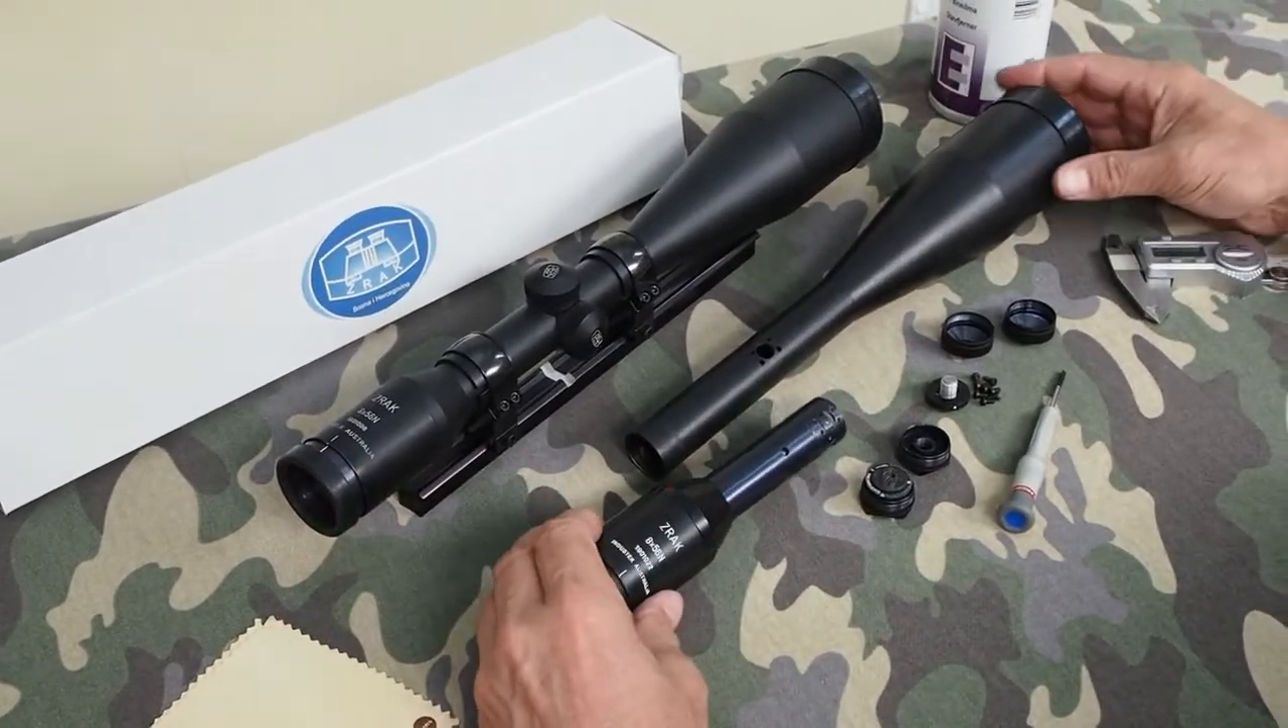Here's the scope that's fully assembled and here we've got it partially disassembled.